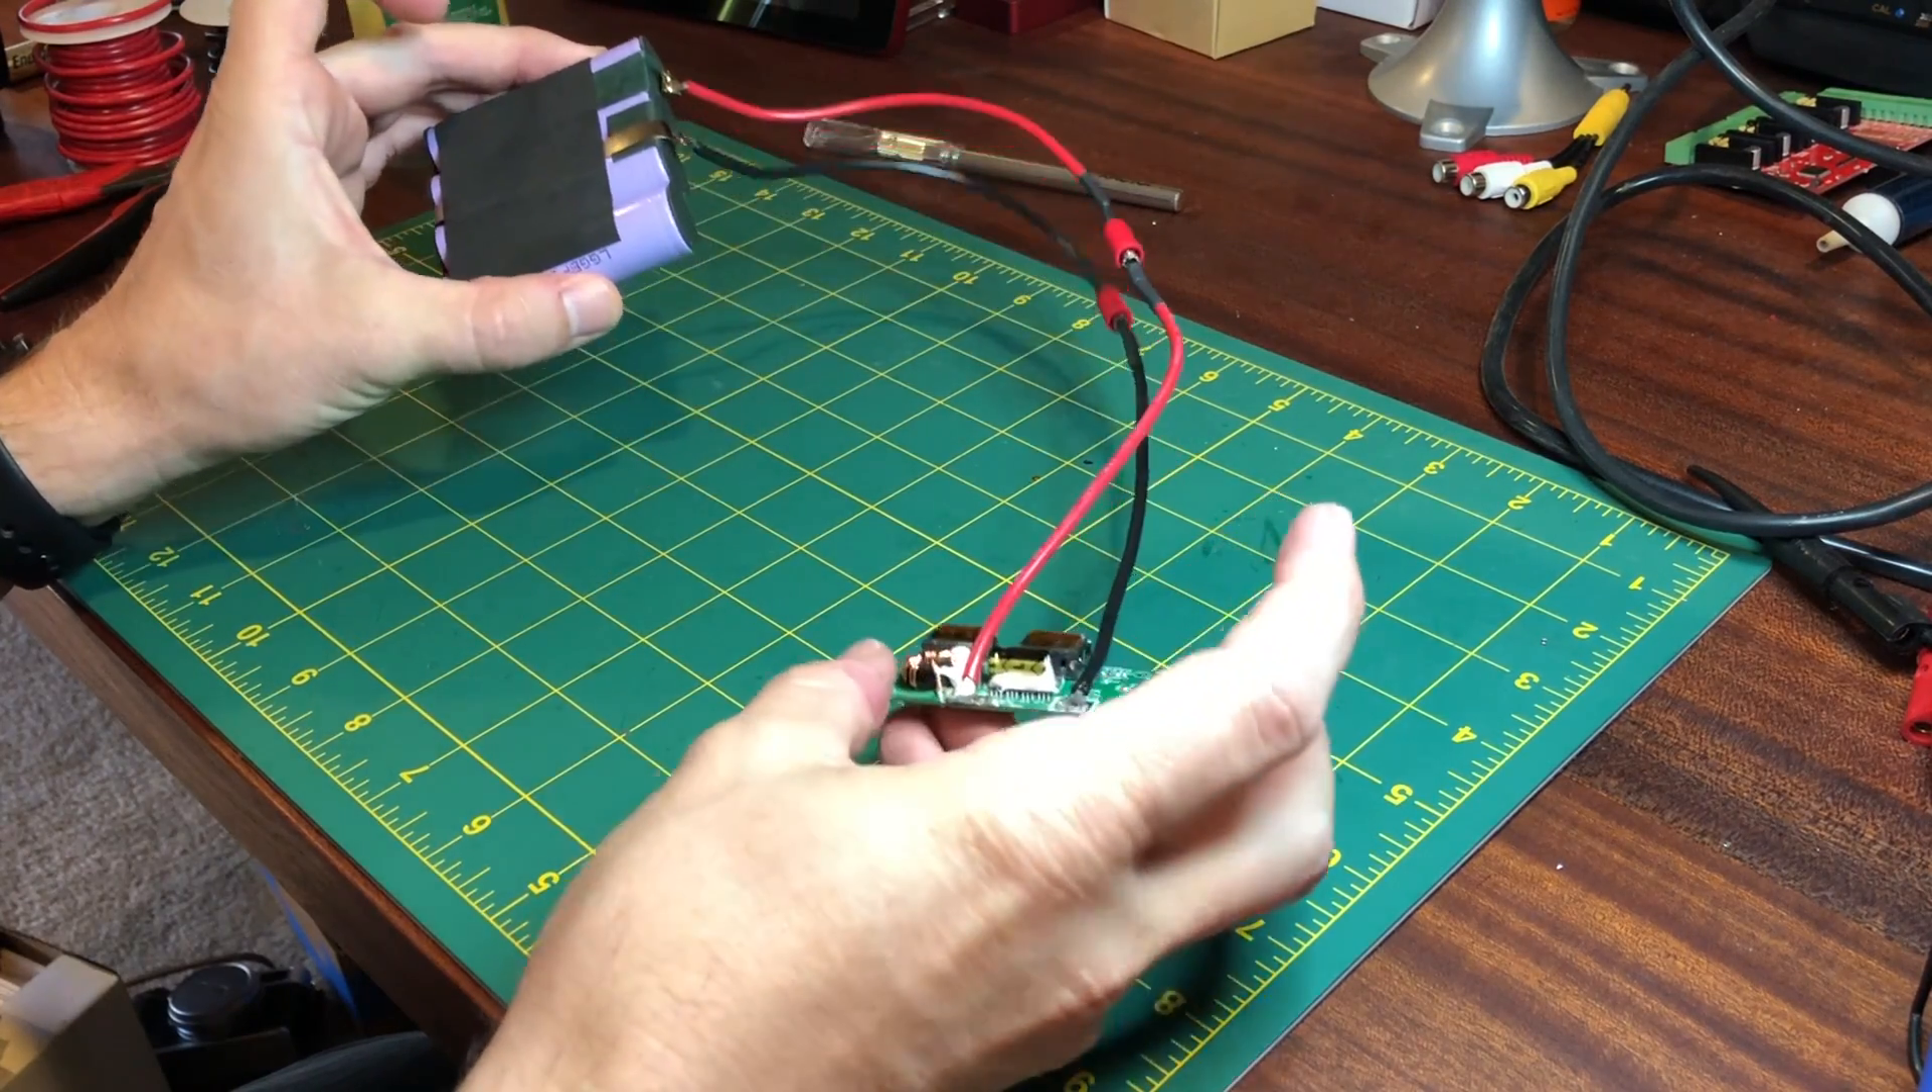So I separated the control board from the actual battery pack.